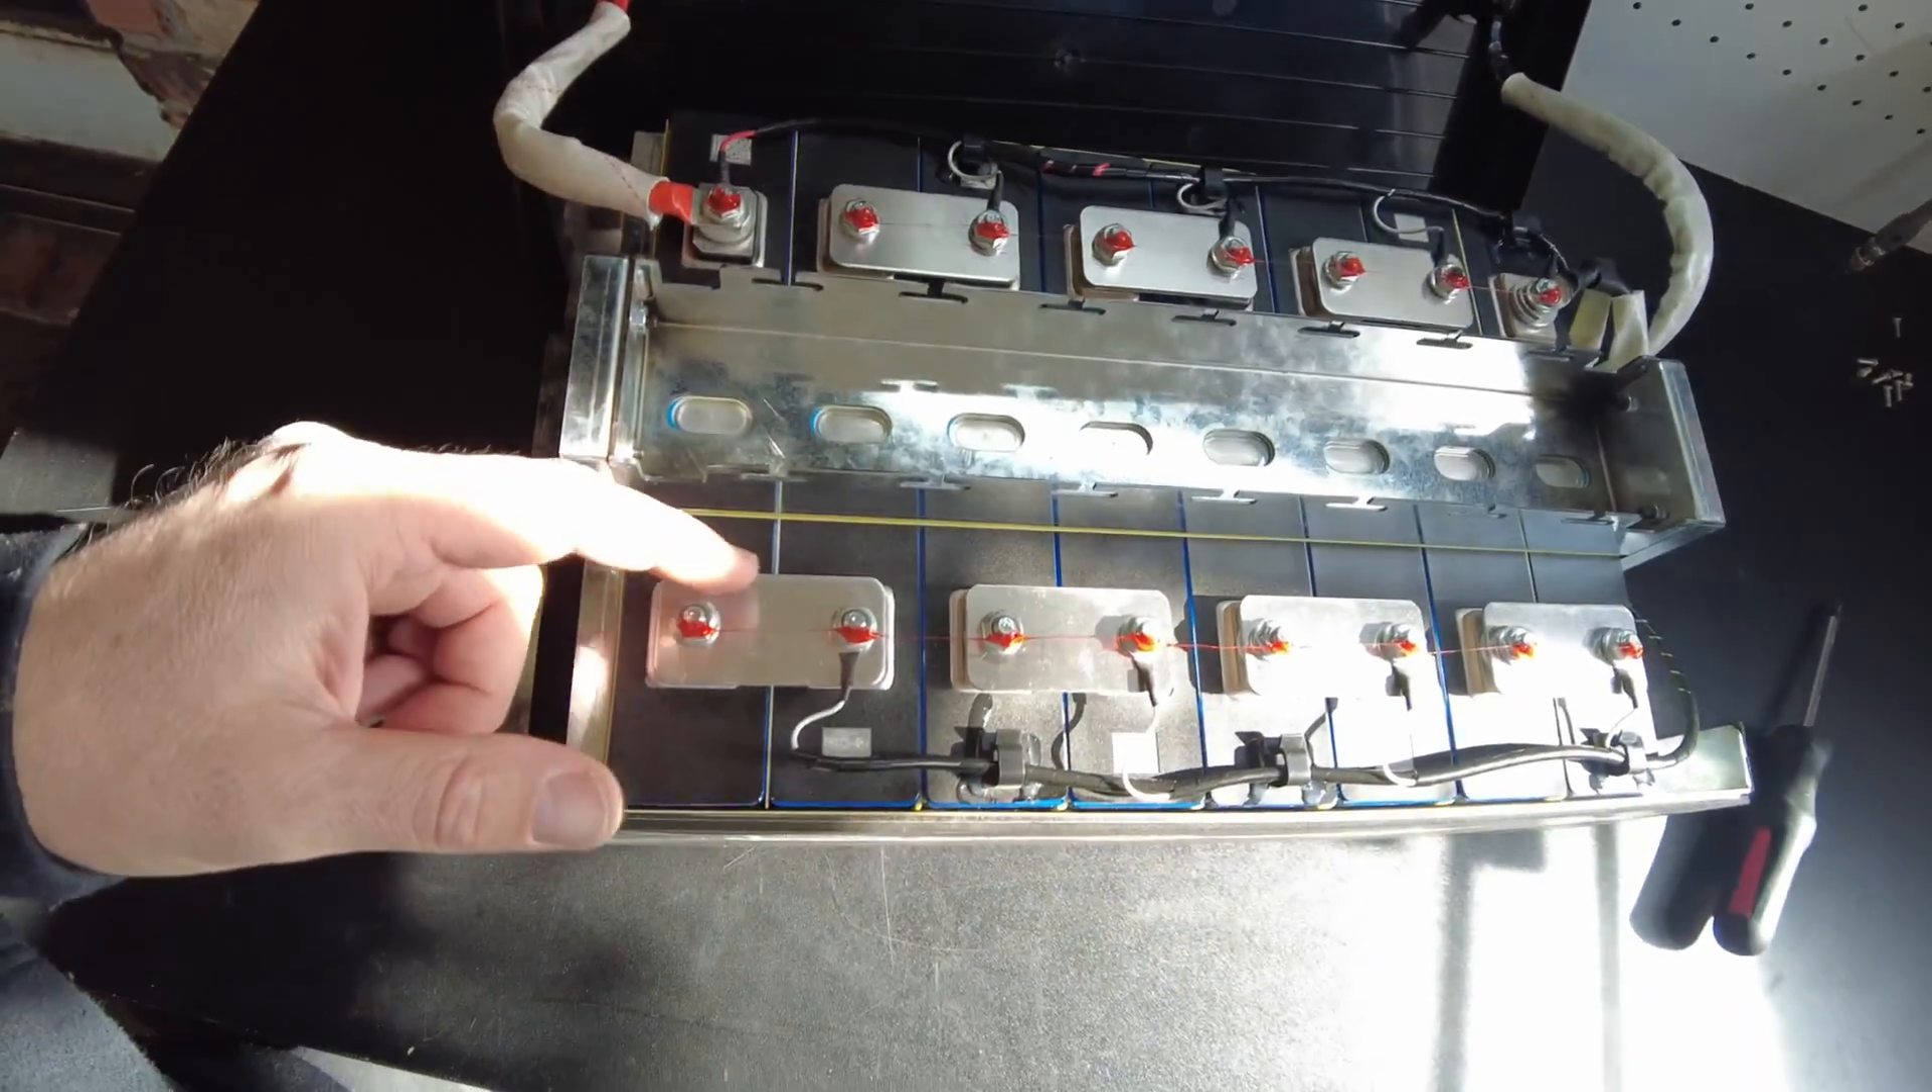But we've got bolted down bus bars.